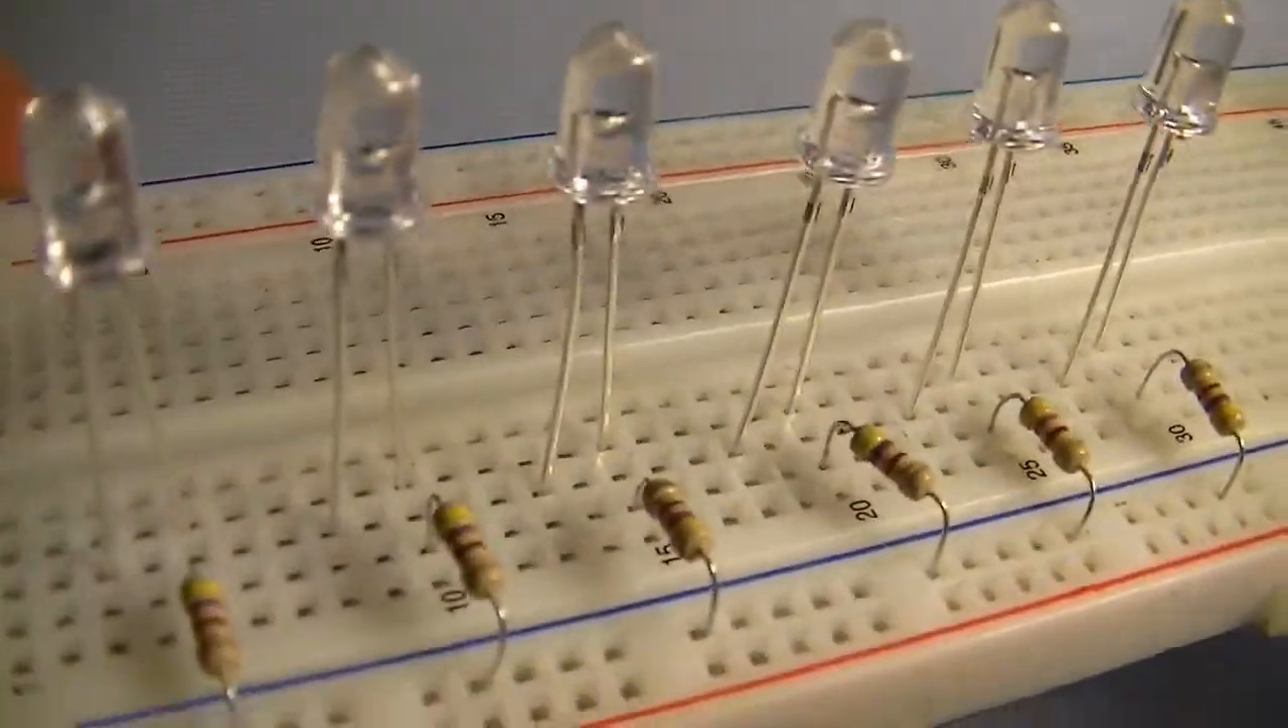There, we've got our six LEDs, and you can see they're connected like that.